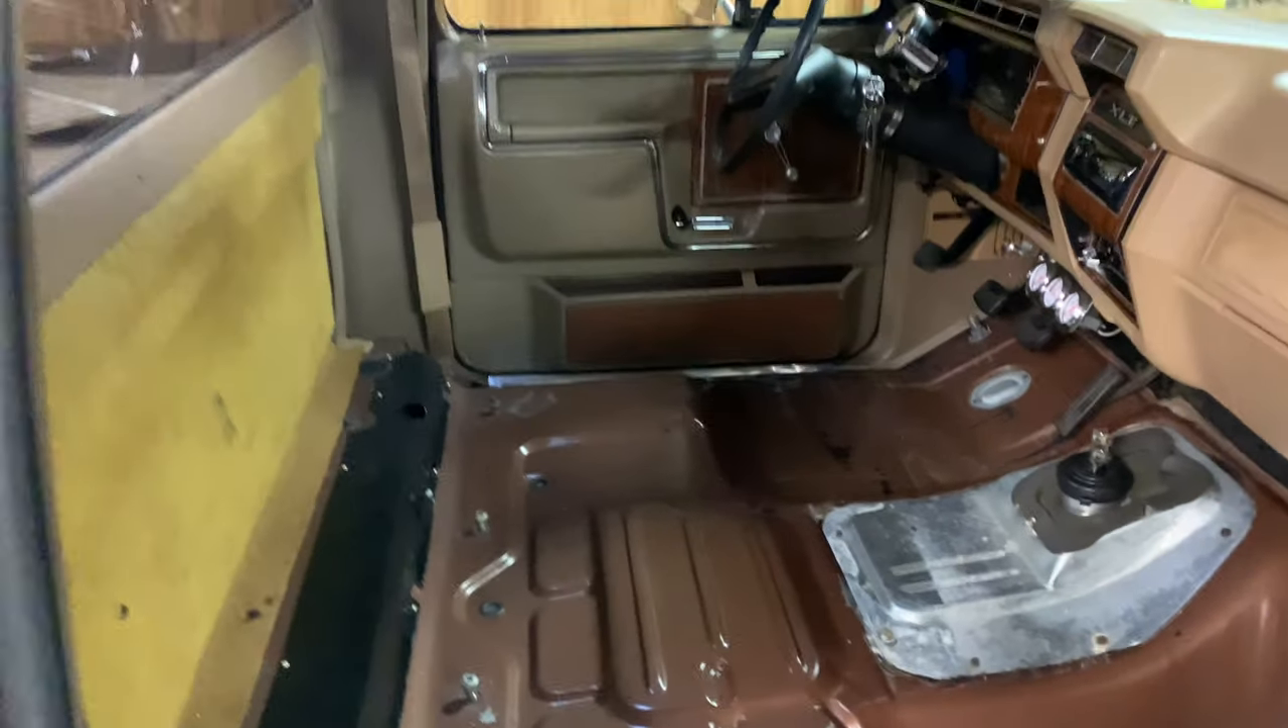I got the interior already pretty well gutted.